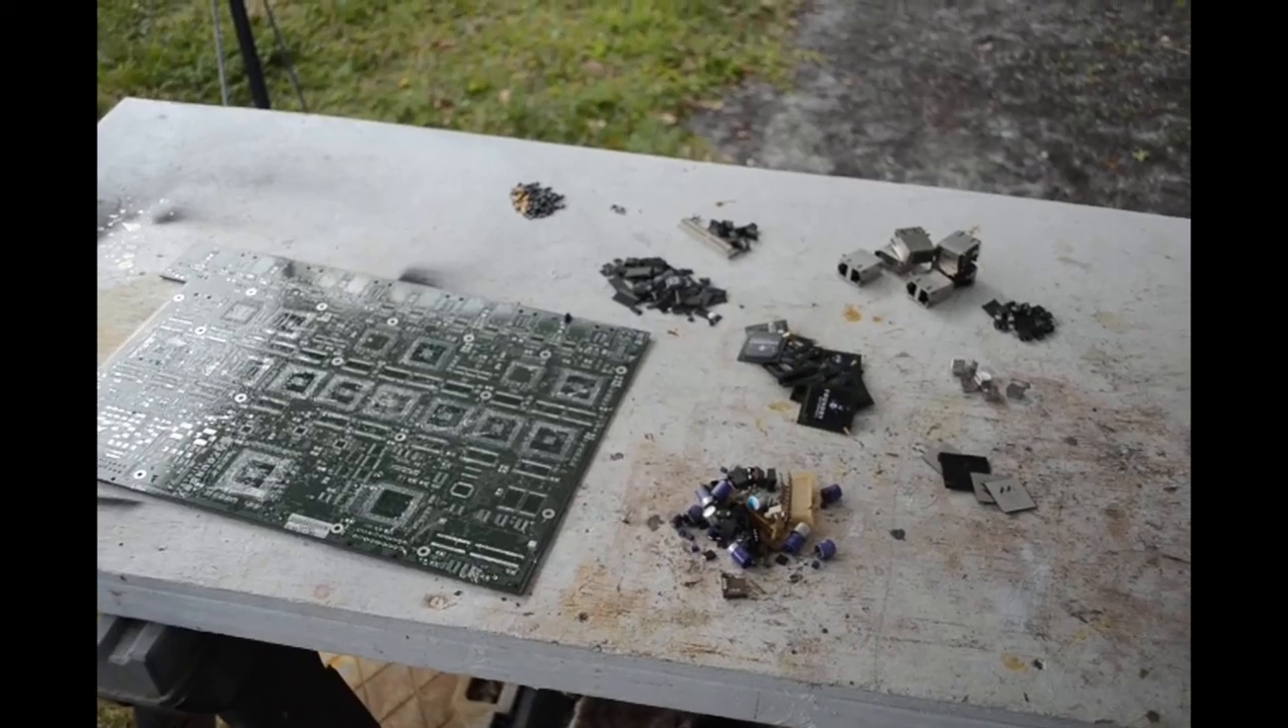All the stuff's out of the kiln. All the parts are off the board.